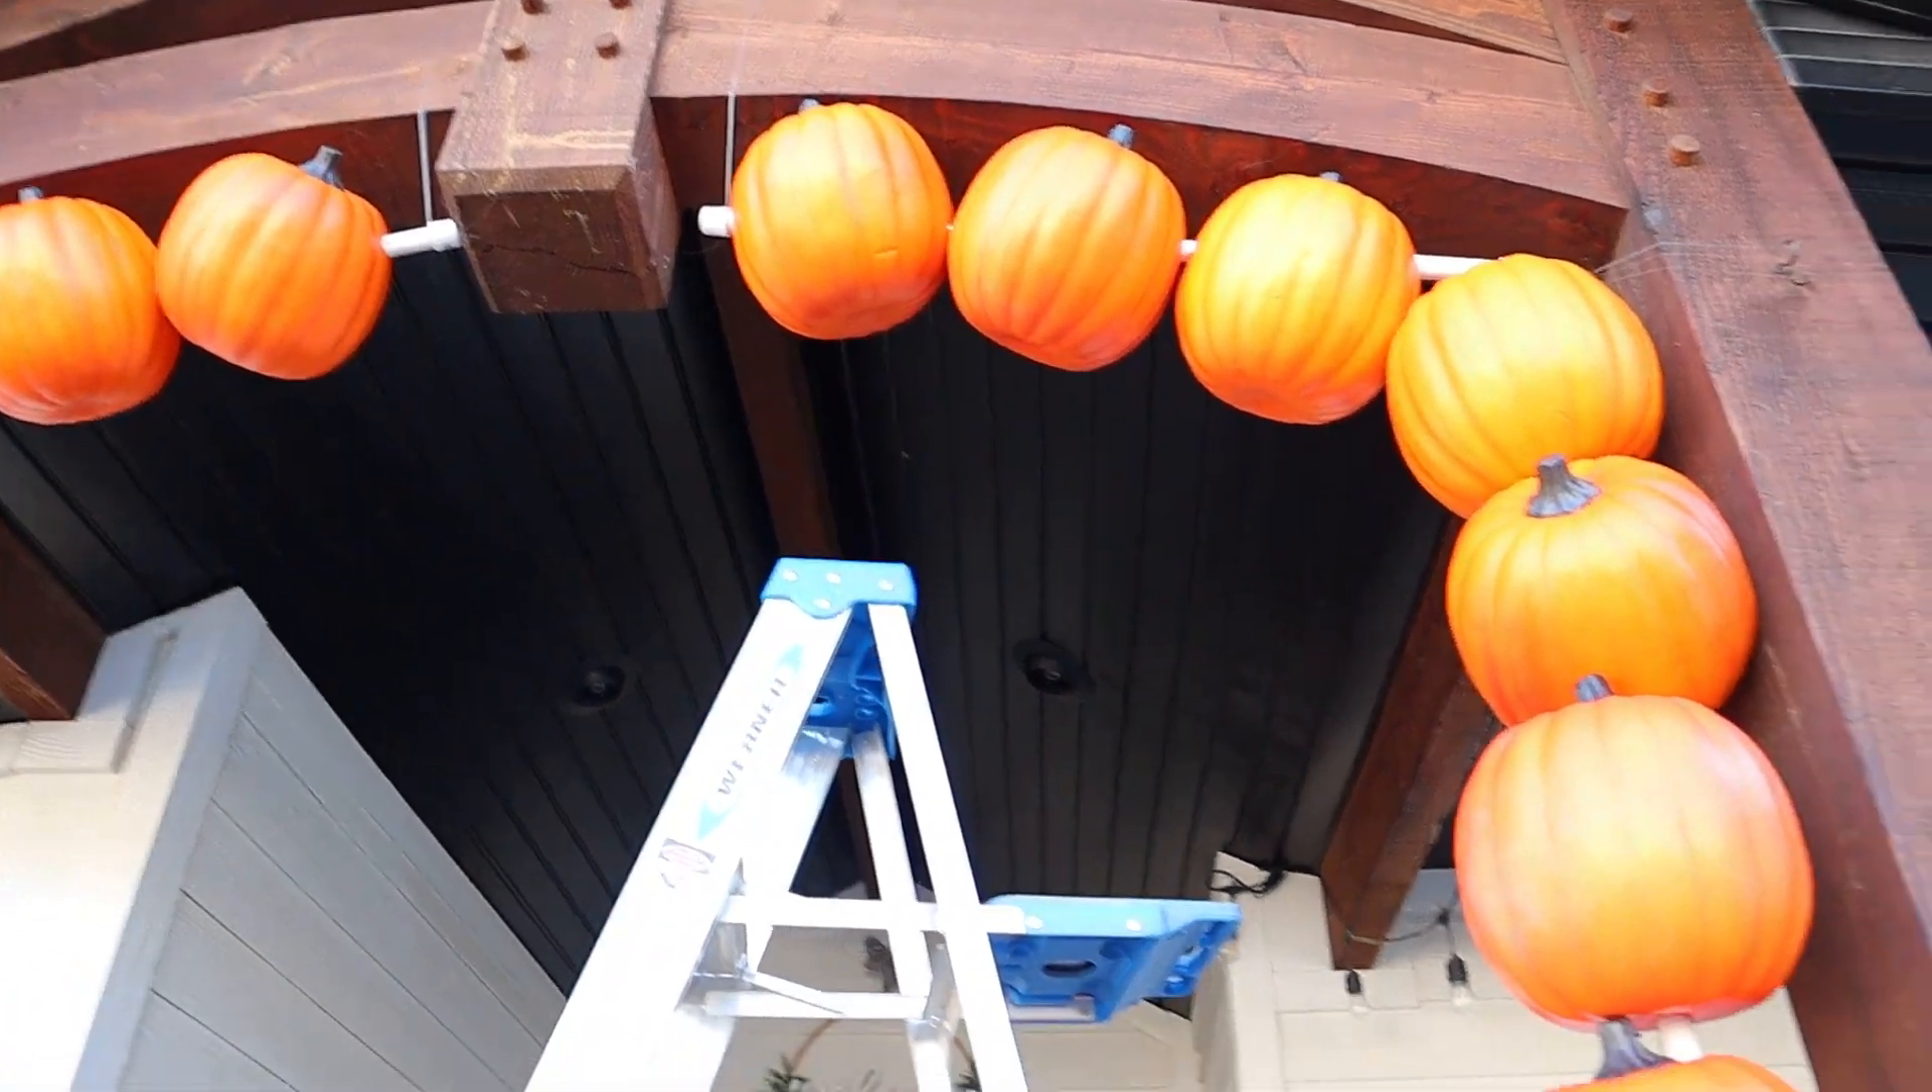But, as you can see, there is space between the pumpkins where you can see the PVC pipe.